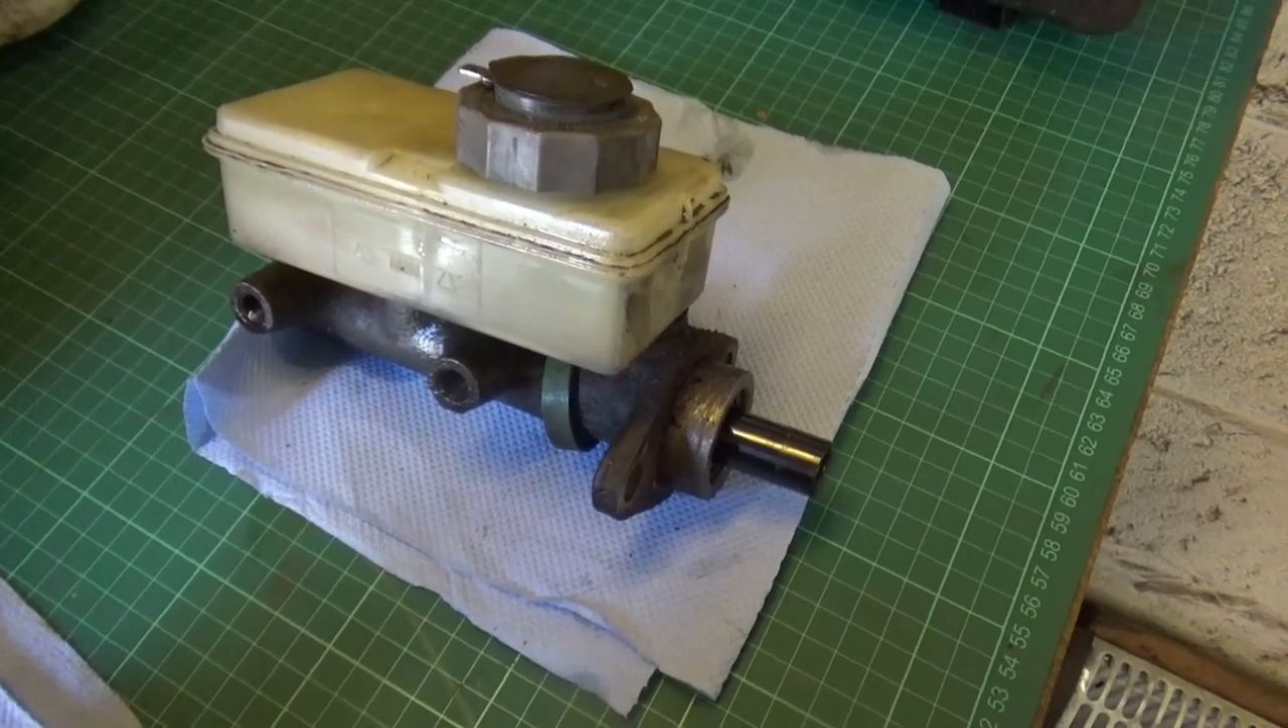Anyway, as you can see there, I got the master cylinder off, no problem at all.